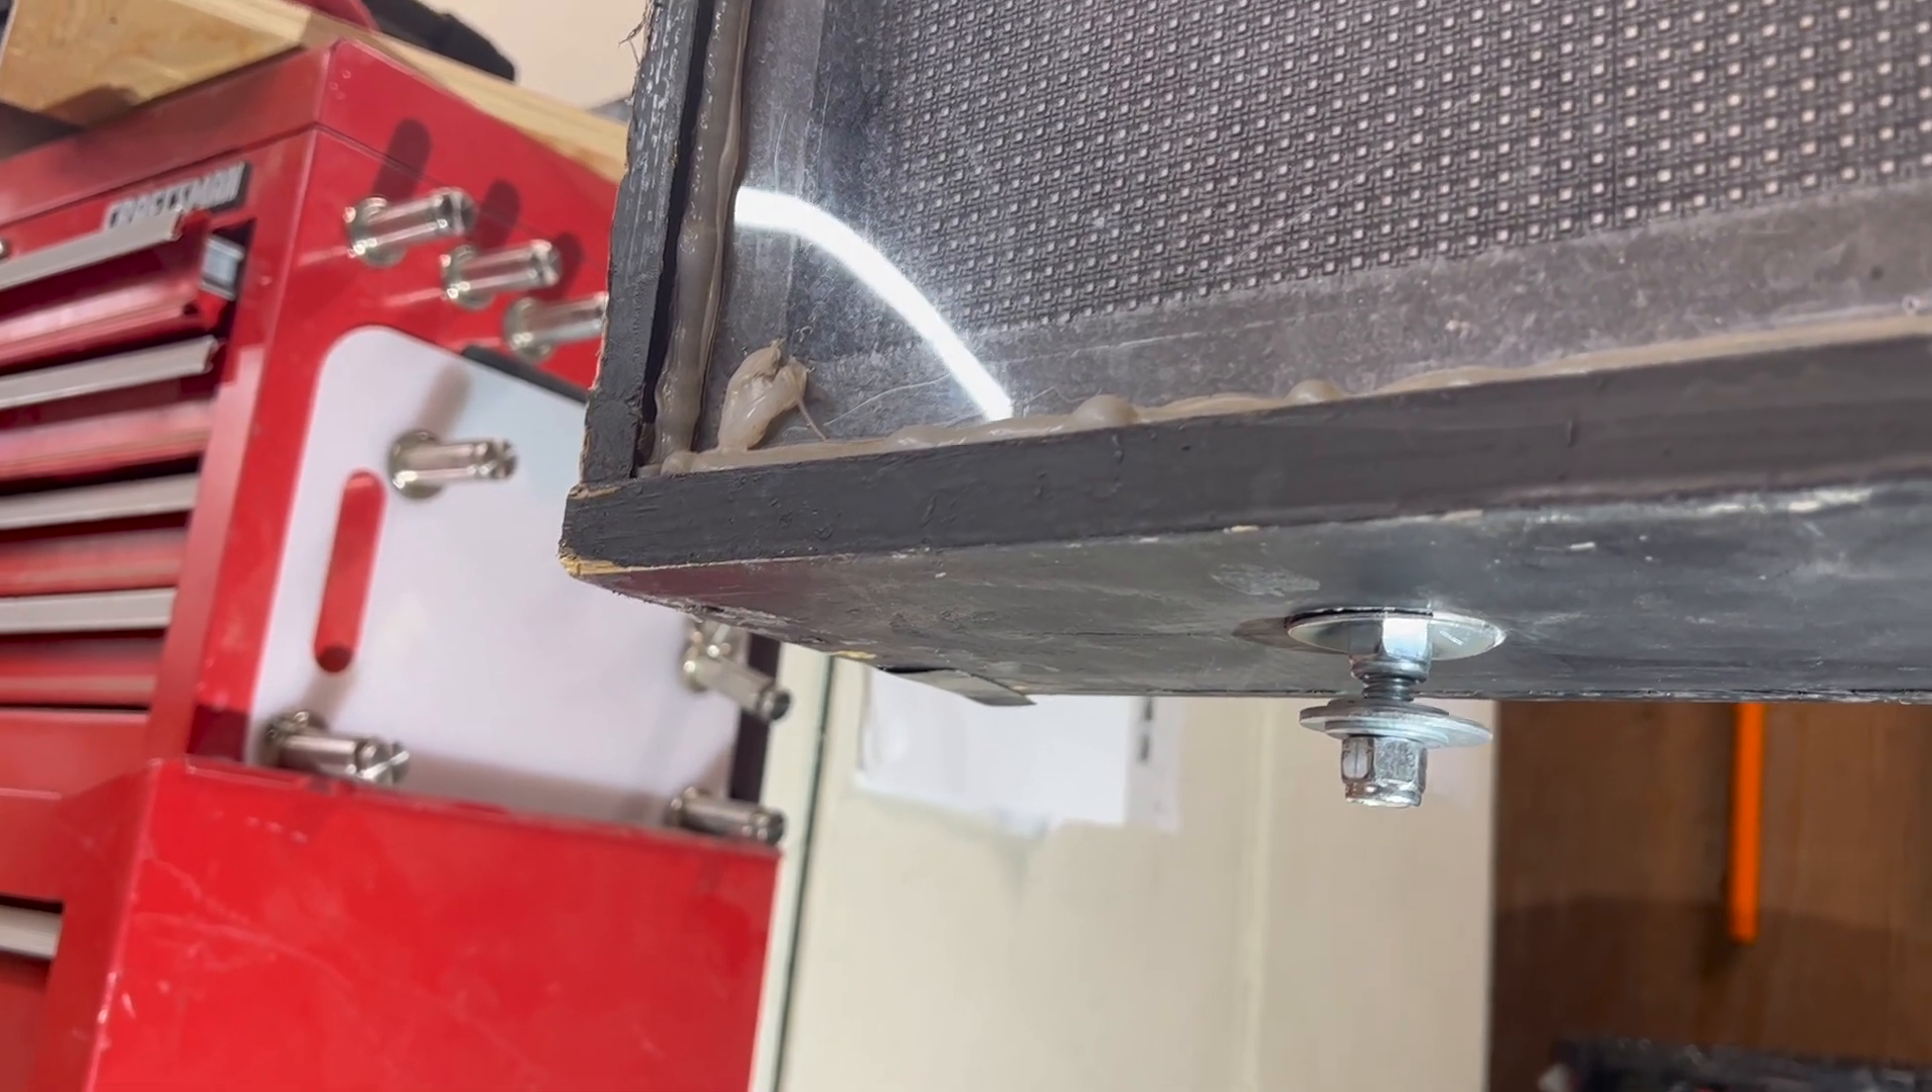The front axle is a little bit different and I have a bolt that's that's um put through the piece of wood on the bottom of the panel and the nut on the washer there locks it in the position.